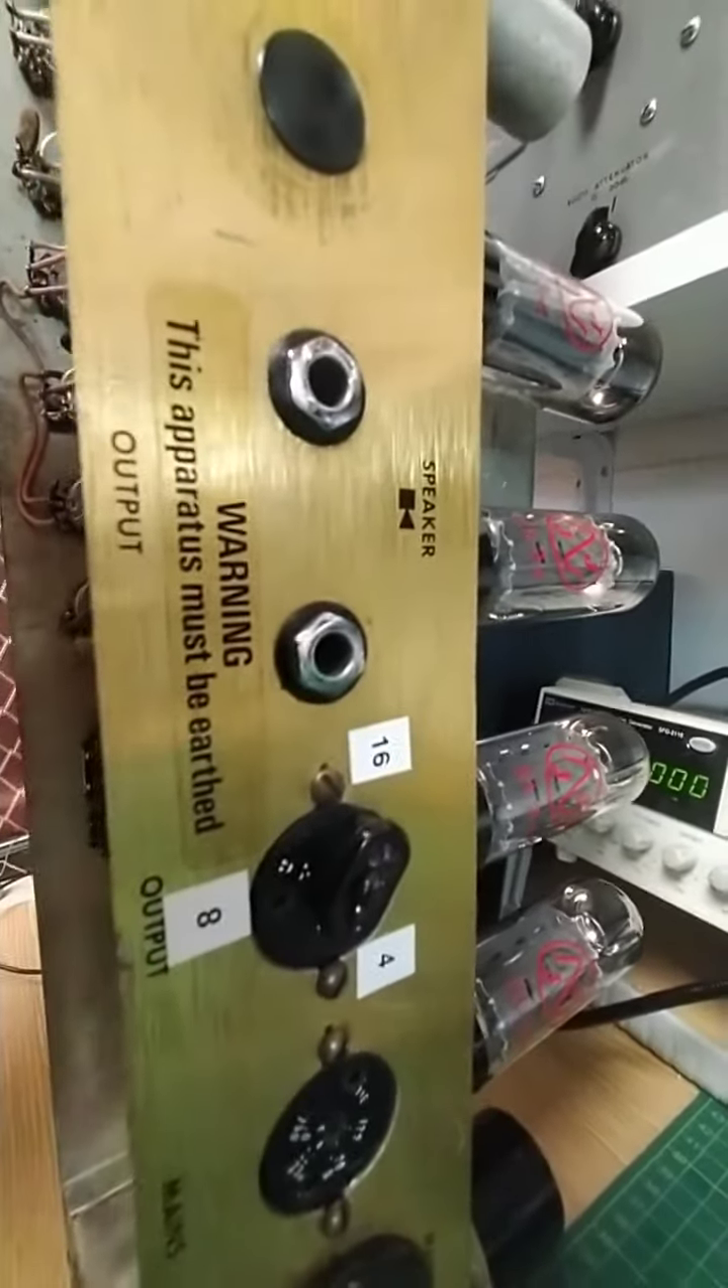The impedance selector was missing so I've had to make the plug-in part of the switch and I've just labelled it 16, 8 and 4.